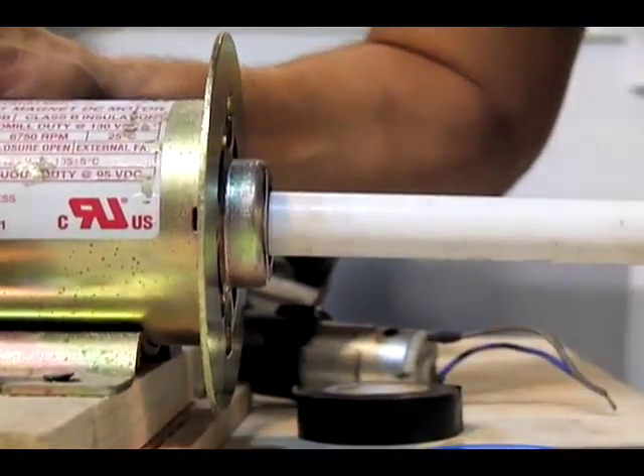So you're going to notice that this particular piece of PVC actually fits on here kind of good.